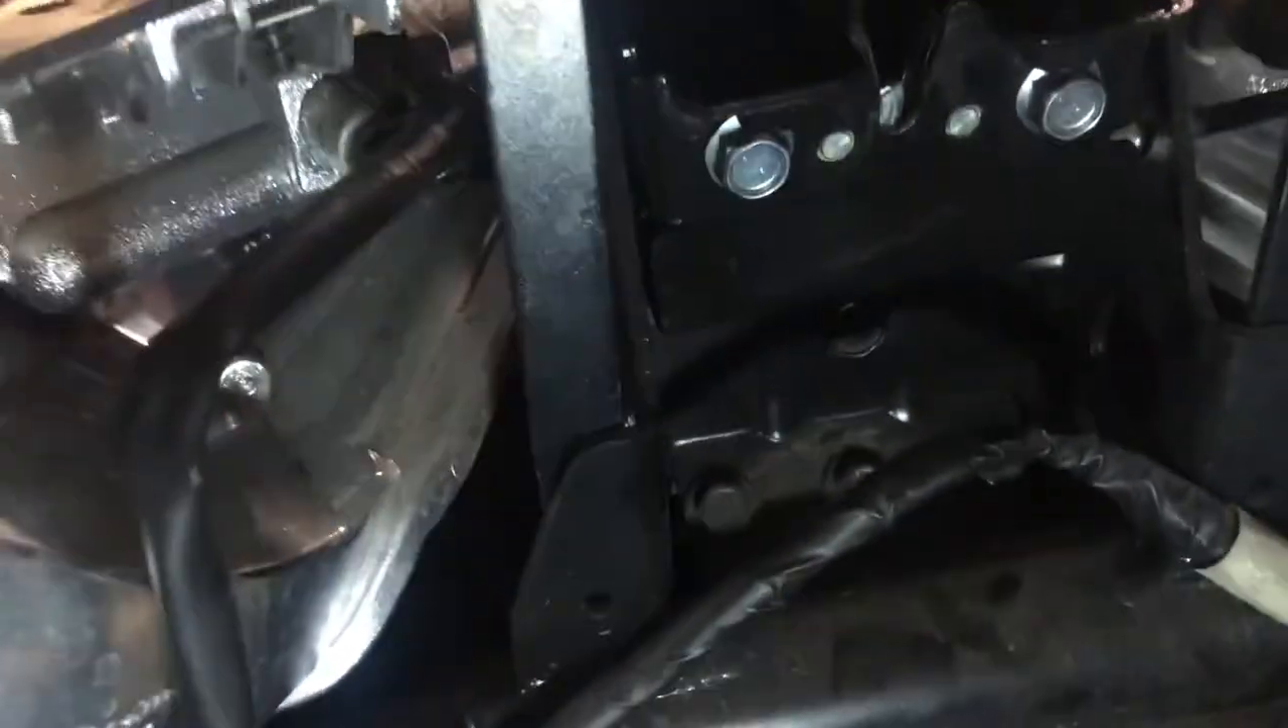J'ai mis les vis. Et là. On voit les vis.